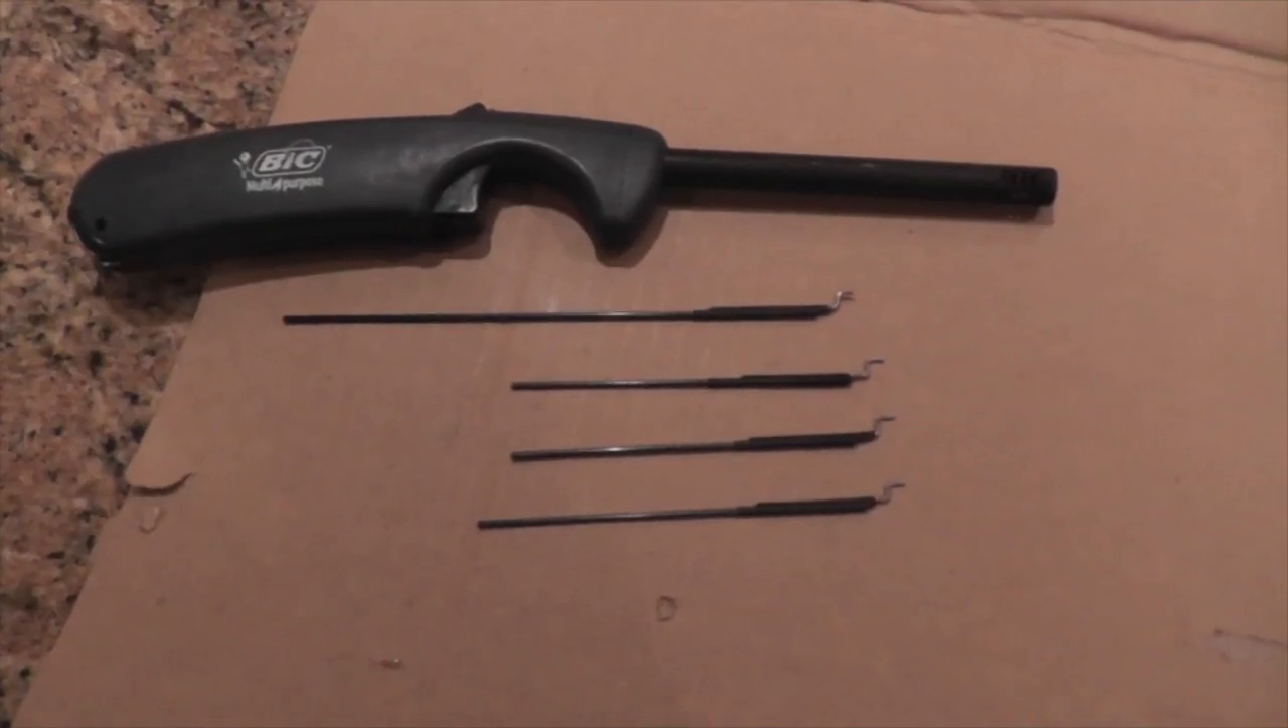The pushrods are completed. Heat shrink is shrunk.